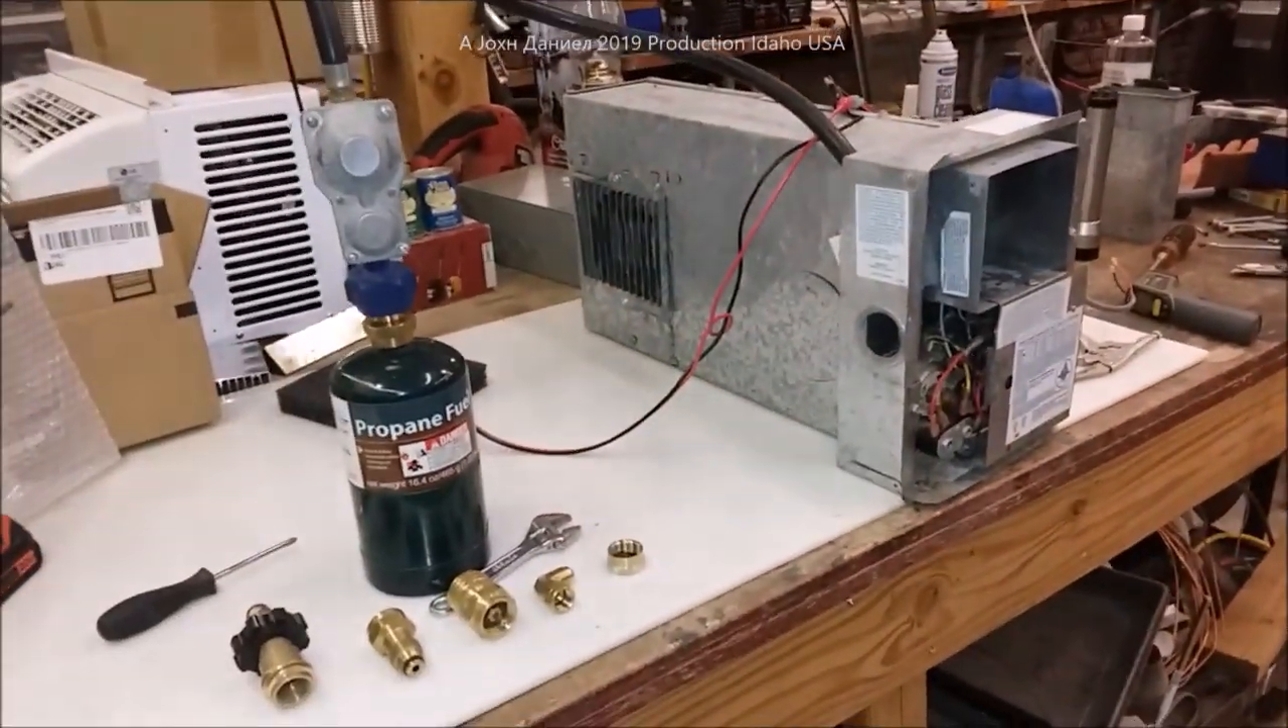One of the things i've got is i've got the heater removed so there's the heater unit and this is what i'm firing it up on.